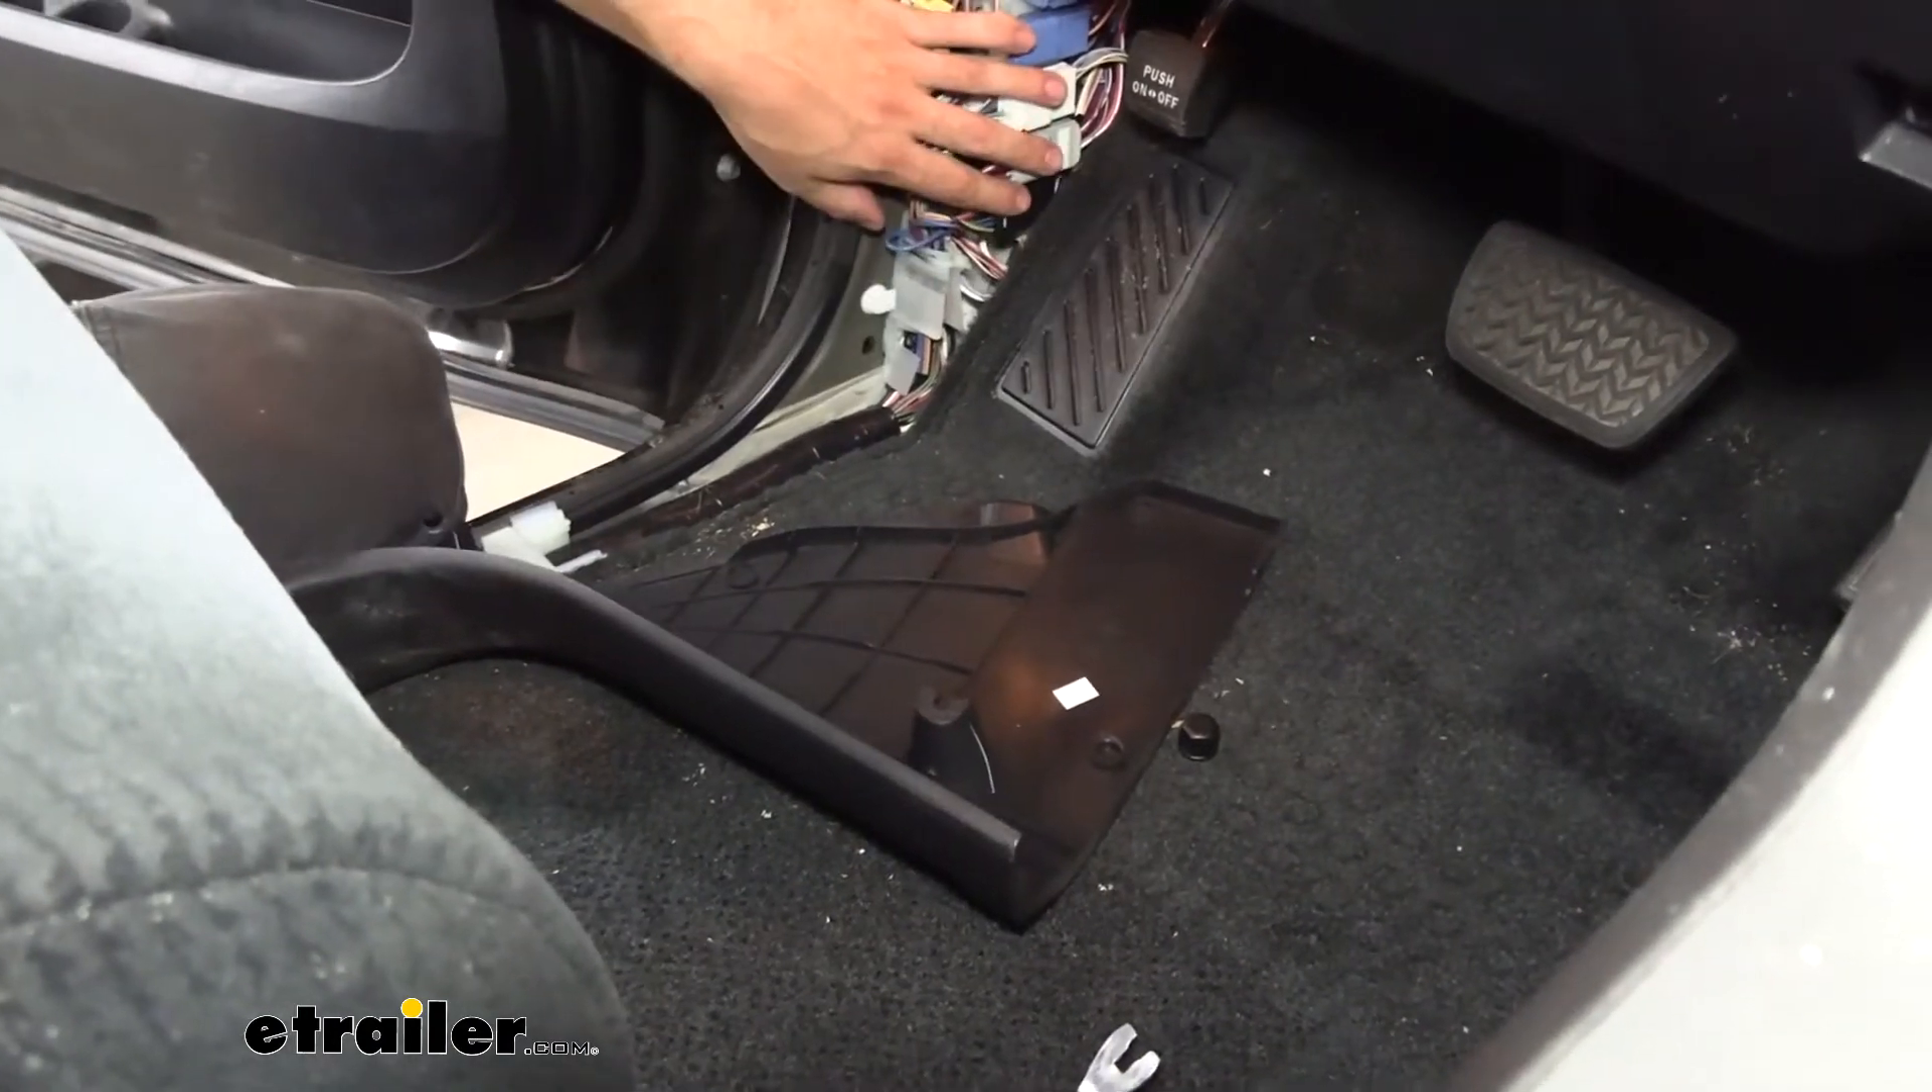So now that we've got the panel out of the way, I can get a better look of what's behind it.